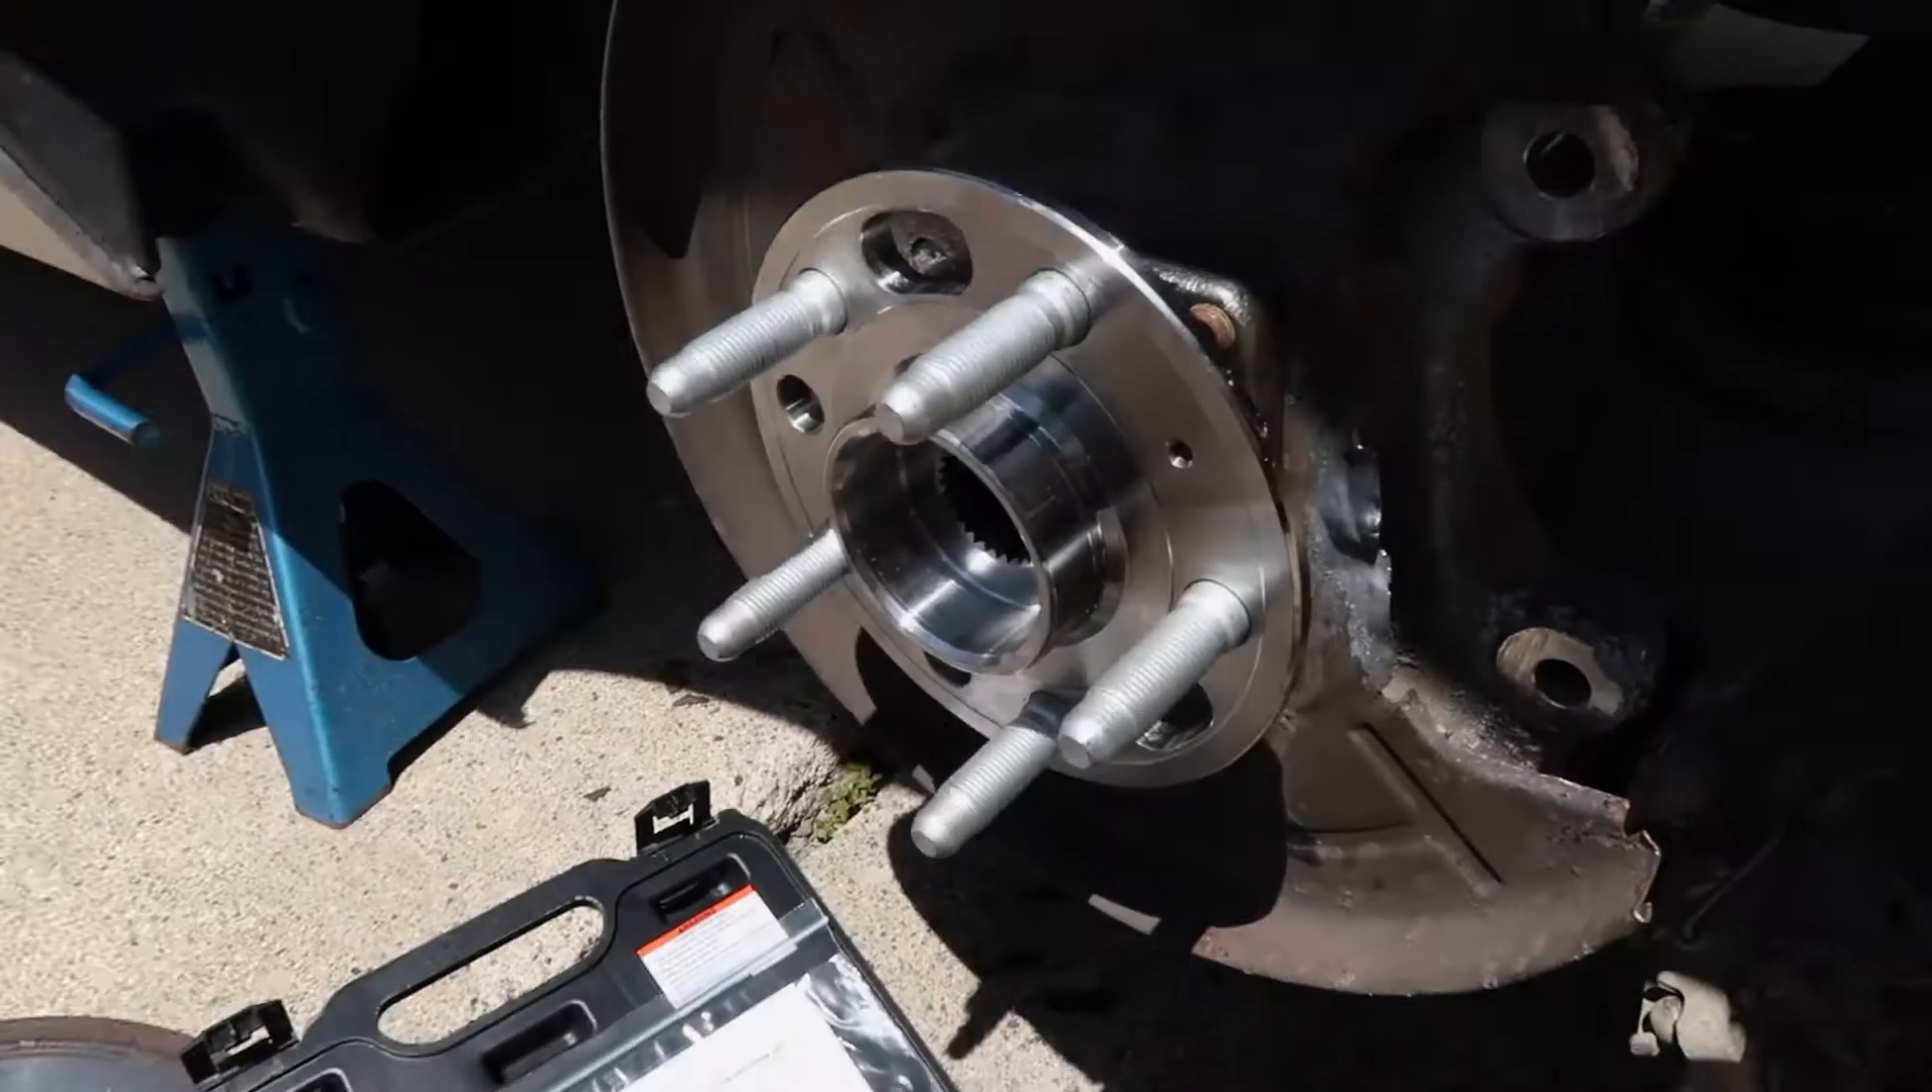We've got our brand new wheel bearing in there.